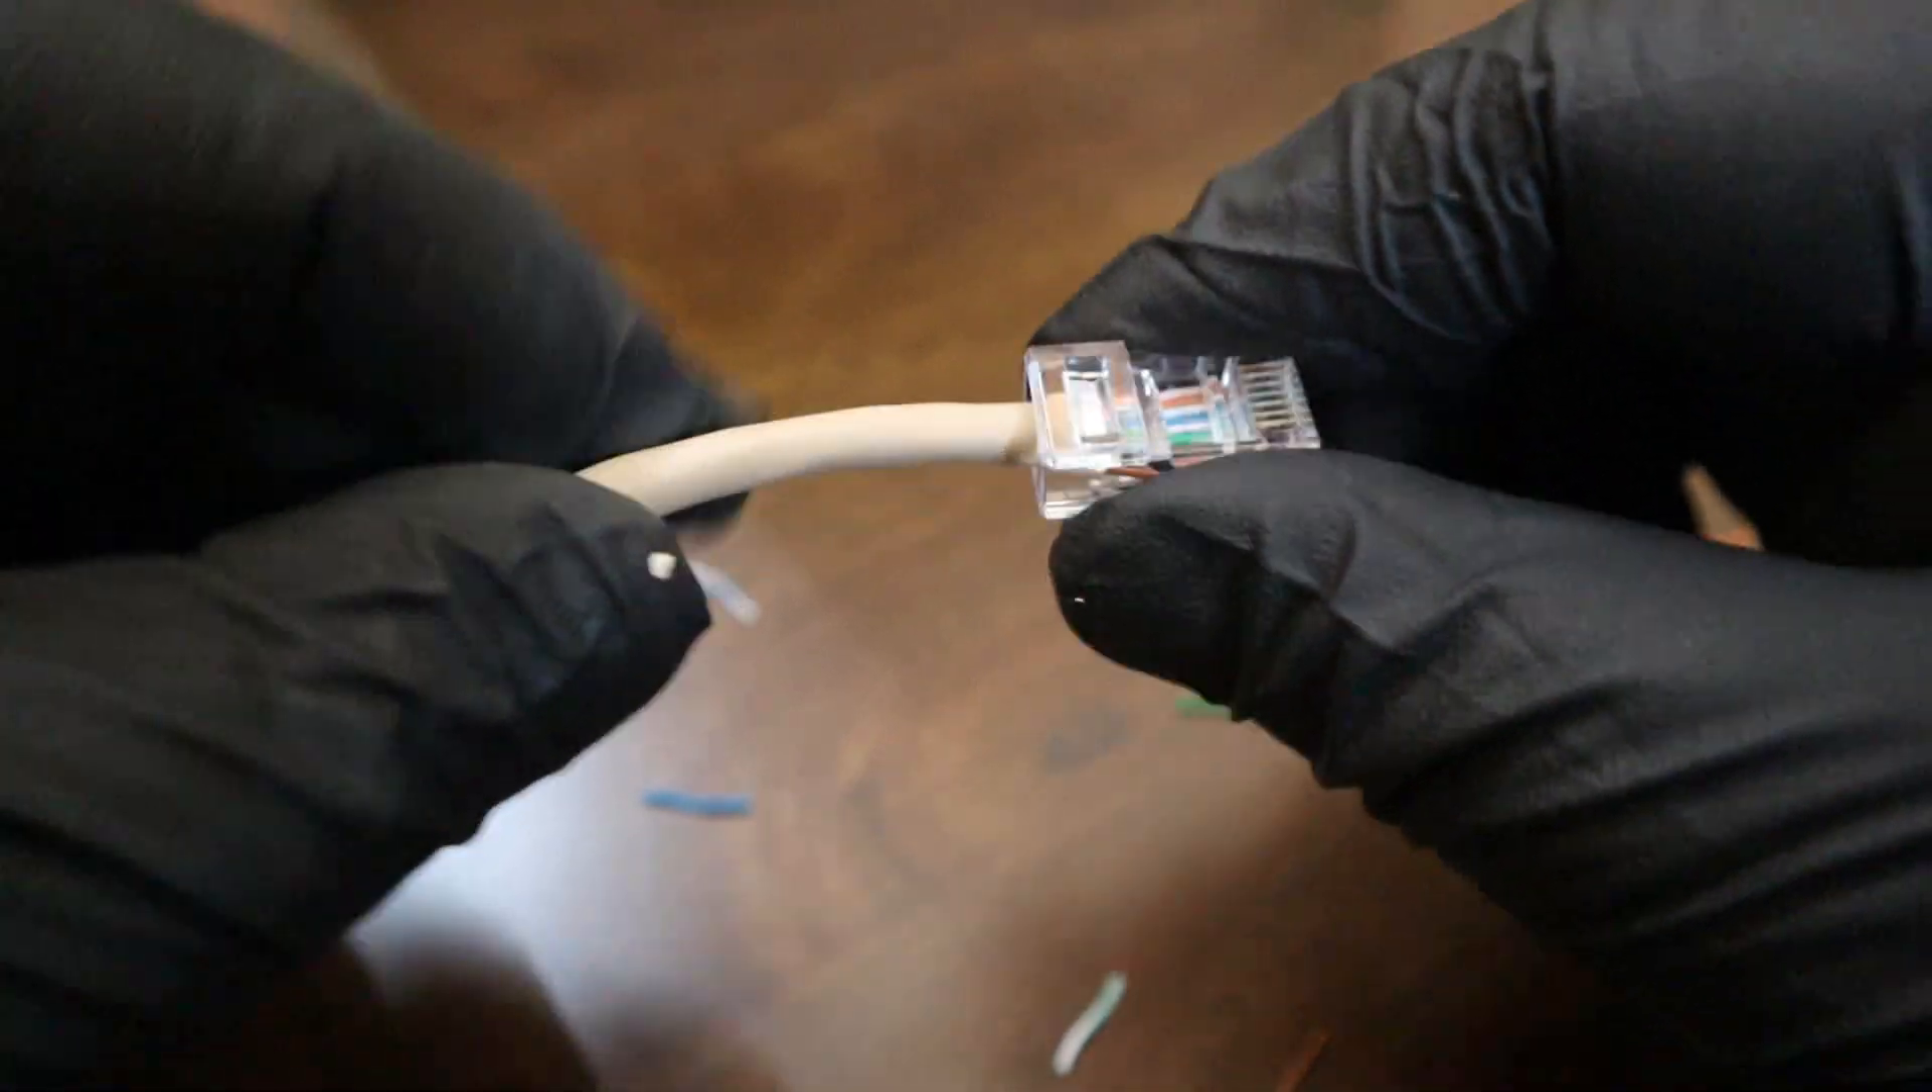There you go that's my first connection my first plug made.